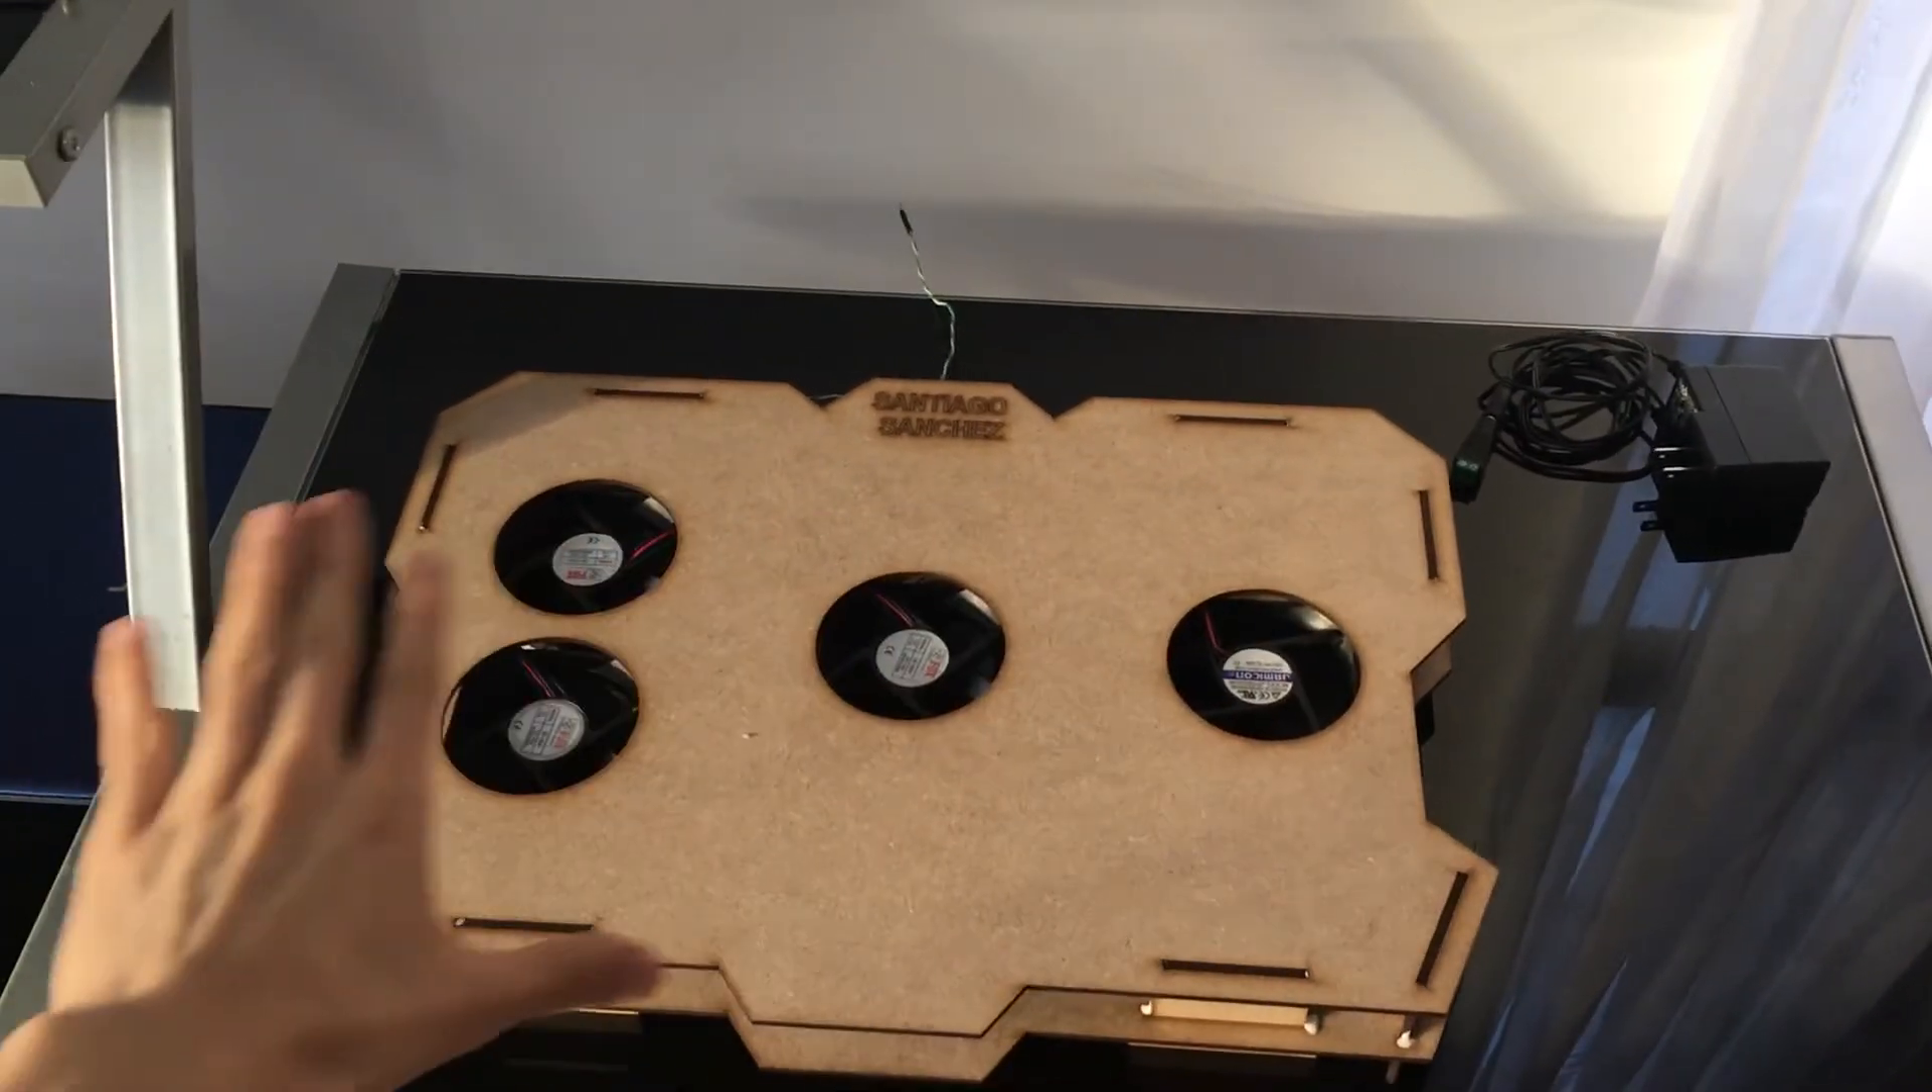Como pueden ver Ya colocamos nuestra base Por acá encima No se va a quedar Viendo pegante.